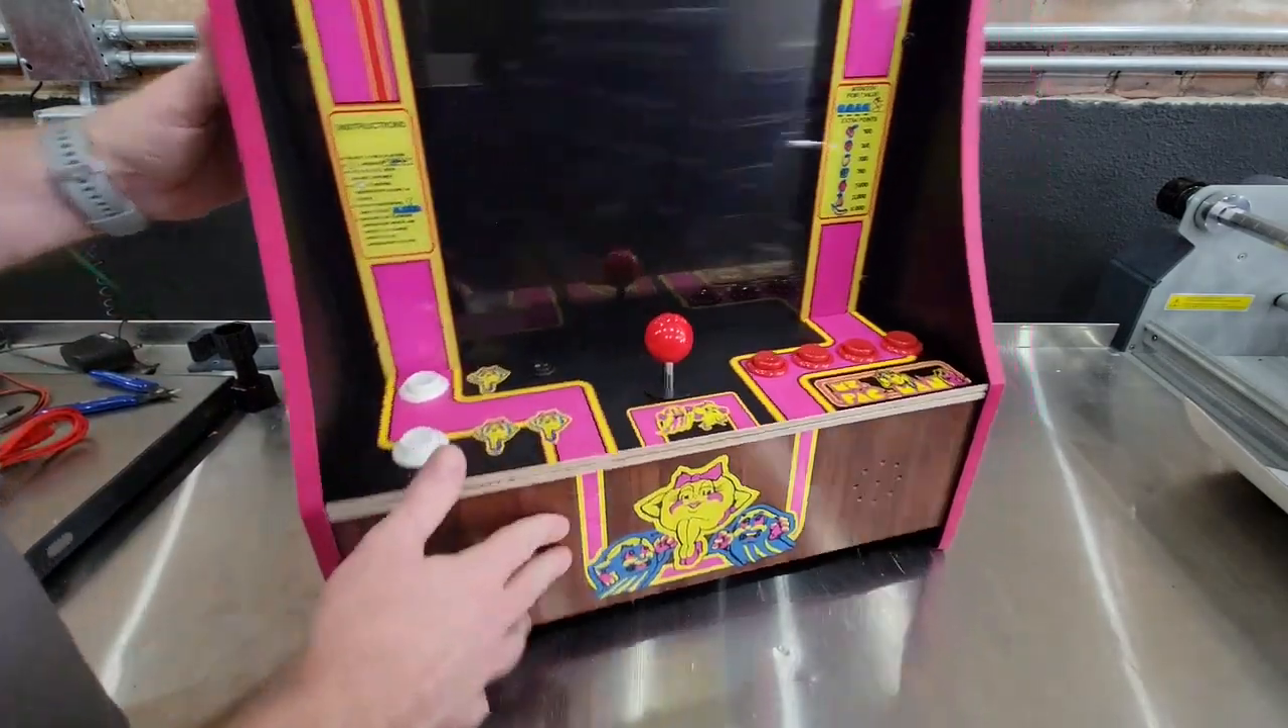We got the control panel on it now. It's ready to go.